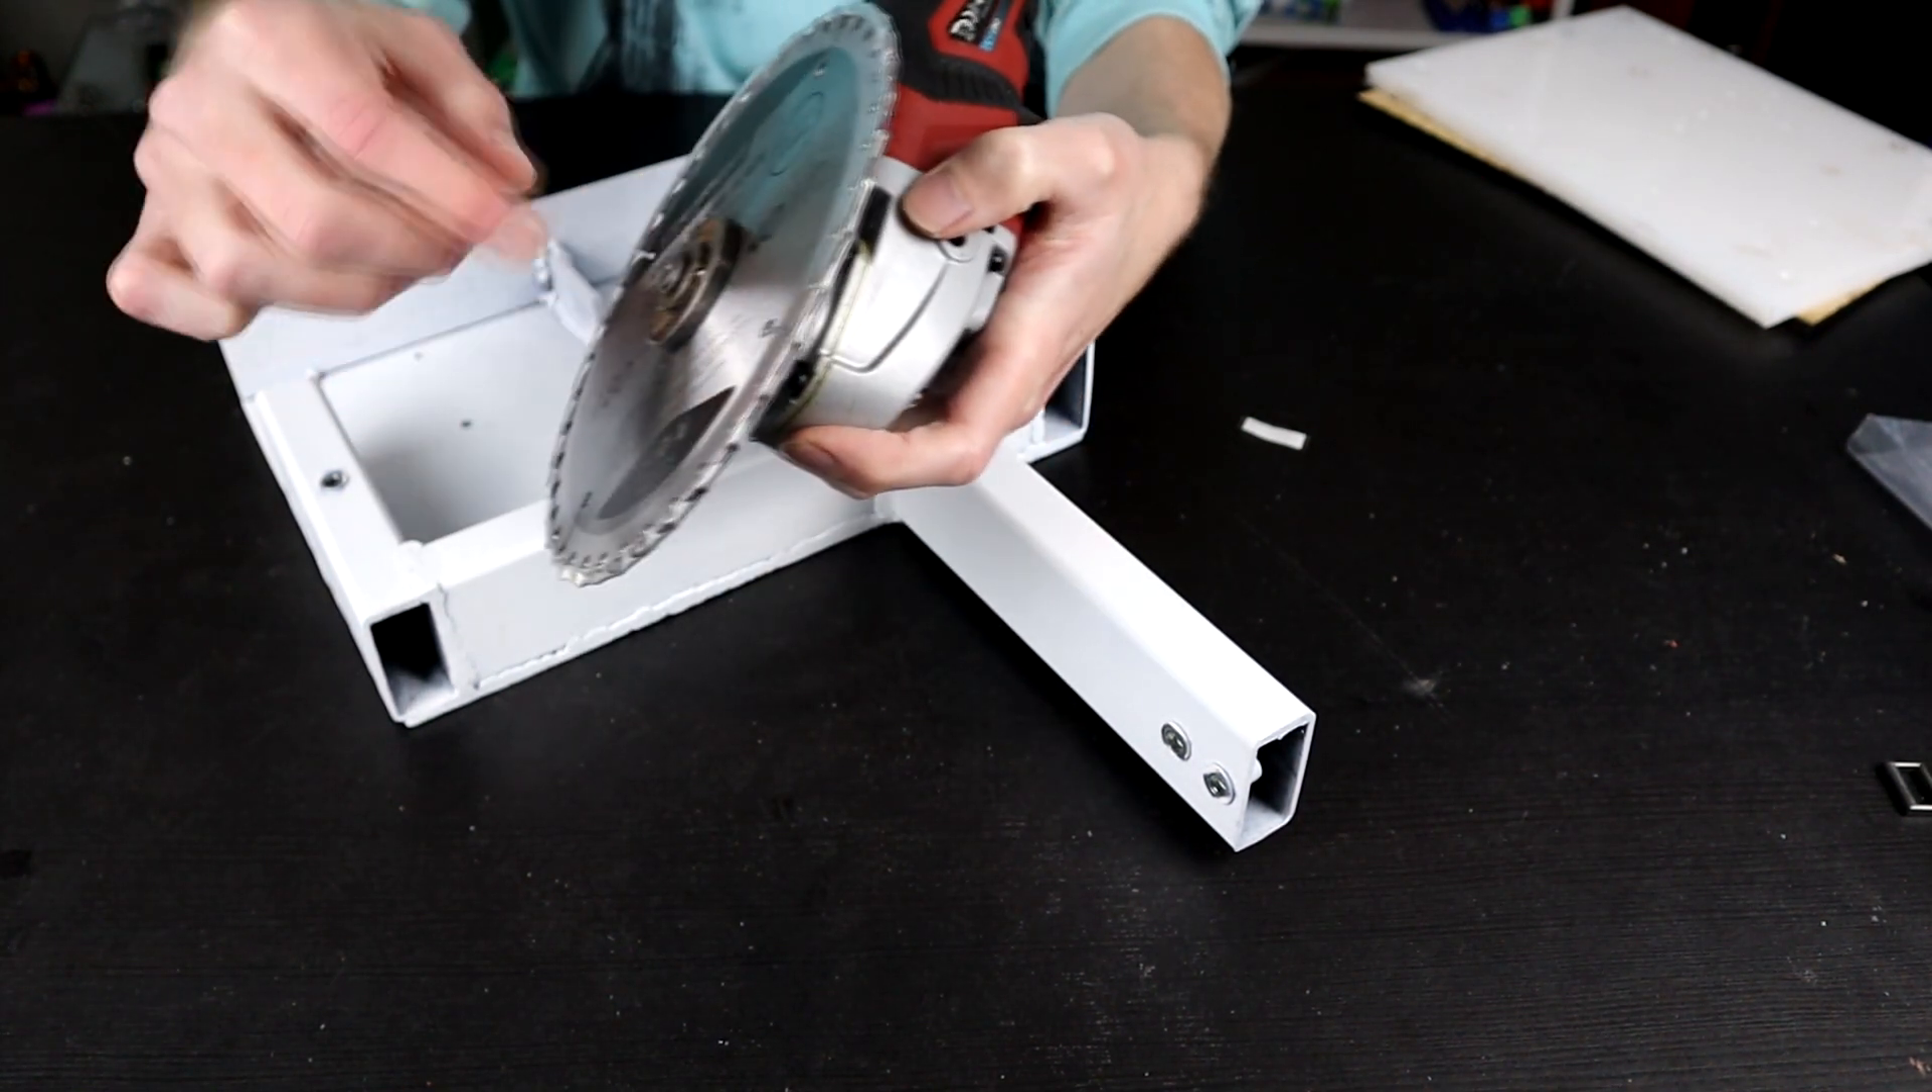And we have a saw blade attached.